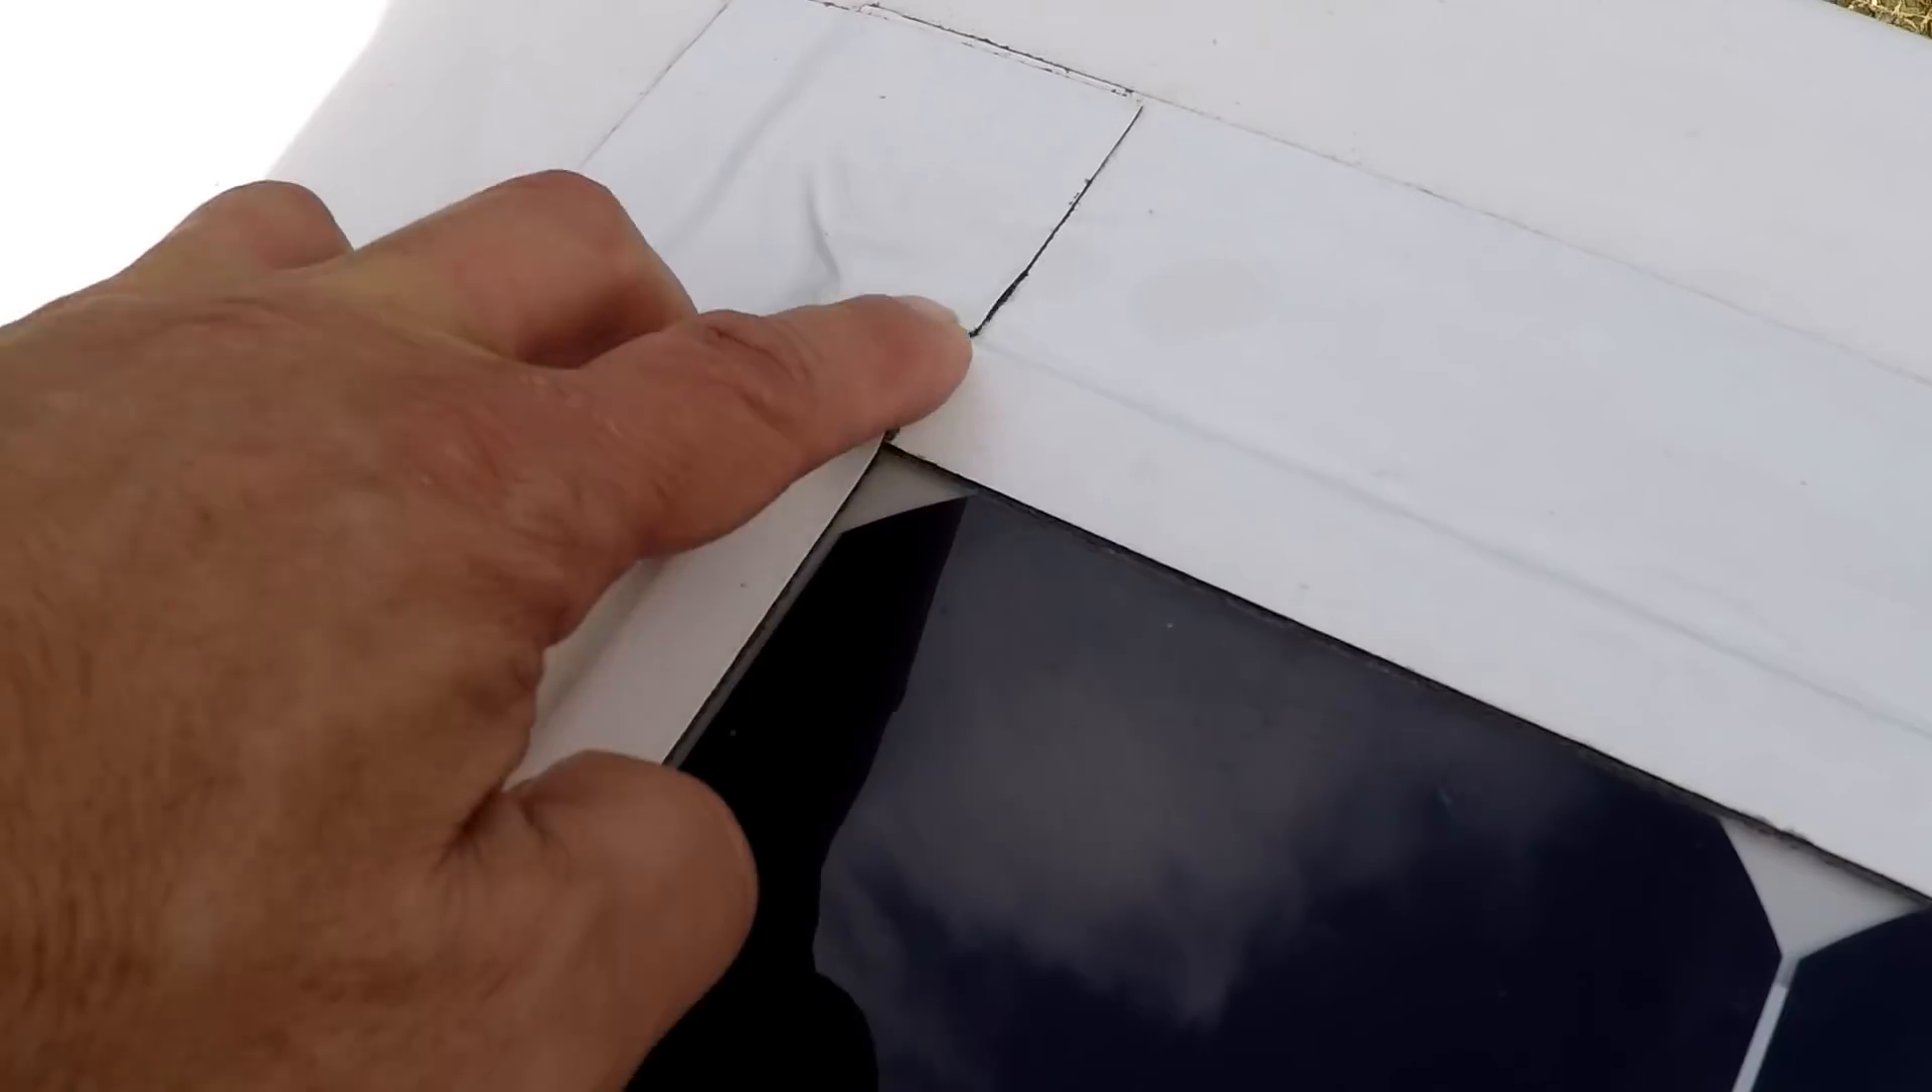What I found is that this seal right here is not a hundred percent waterproof so there's a you know overlap right here and there's a little gap that goes in here.